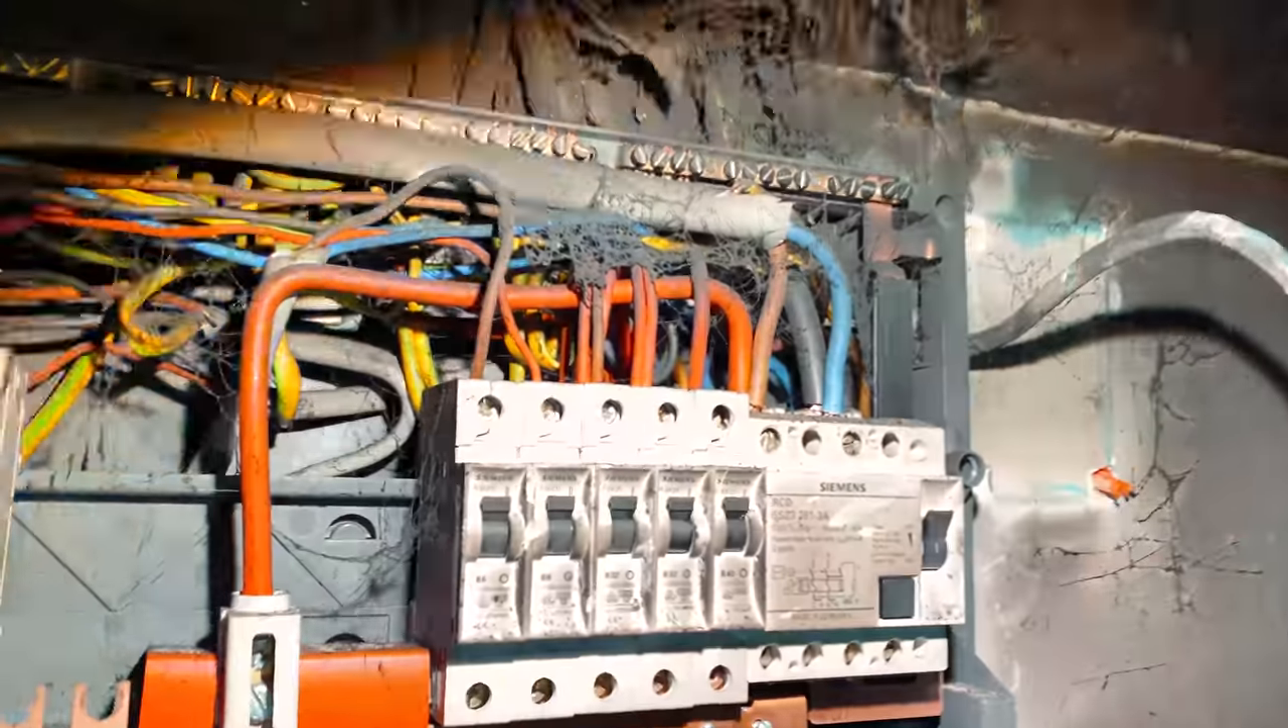So, consumer unit cover is off.